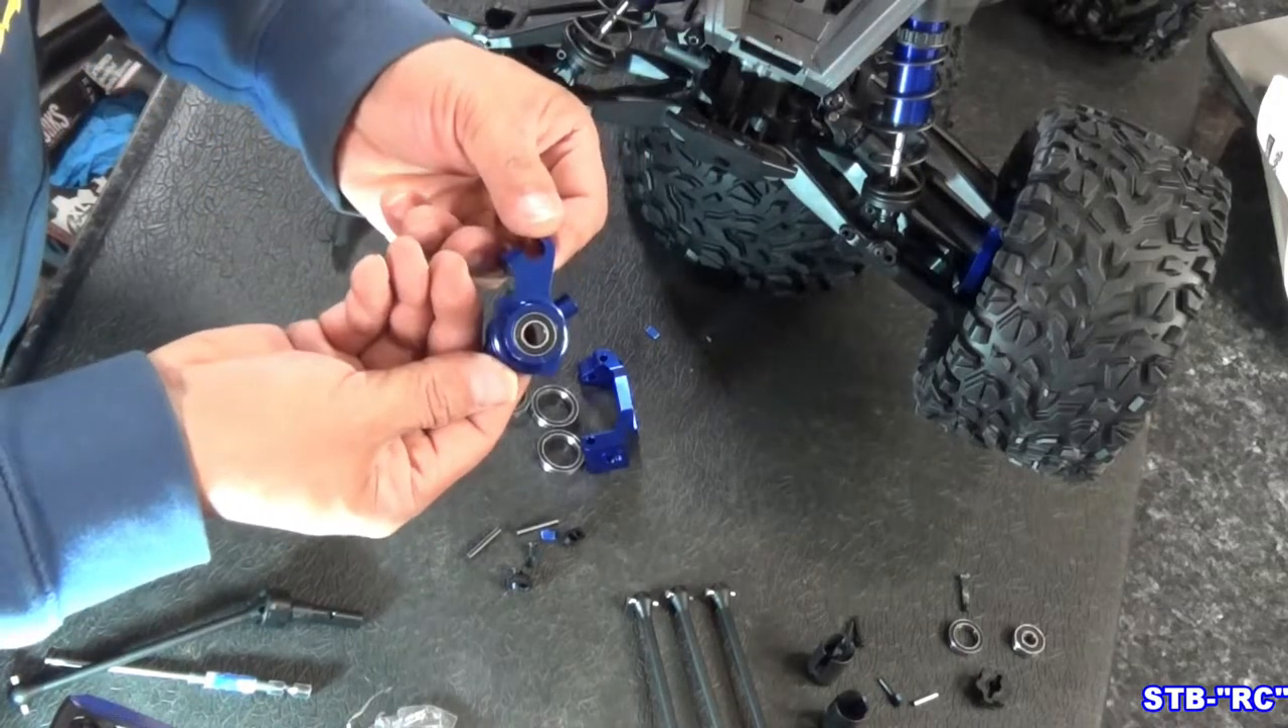Now we got our new bearings in there to accept our new axles.